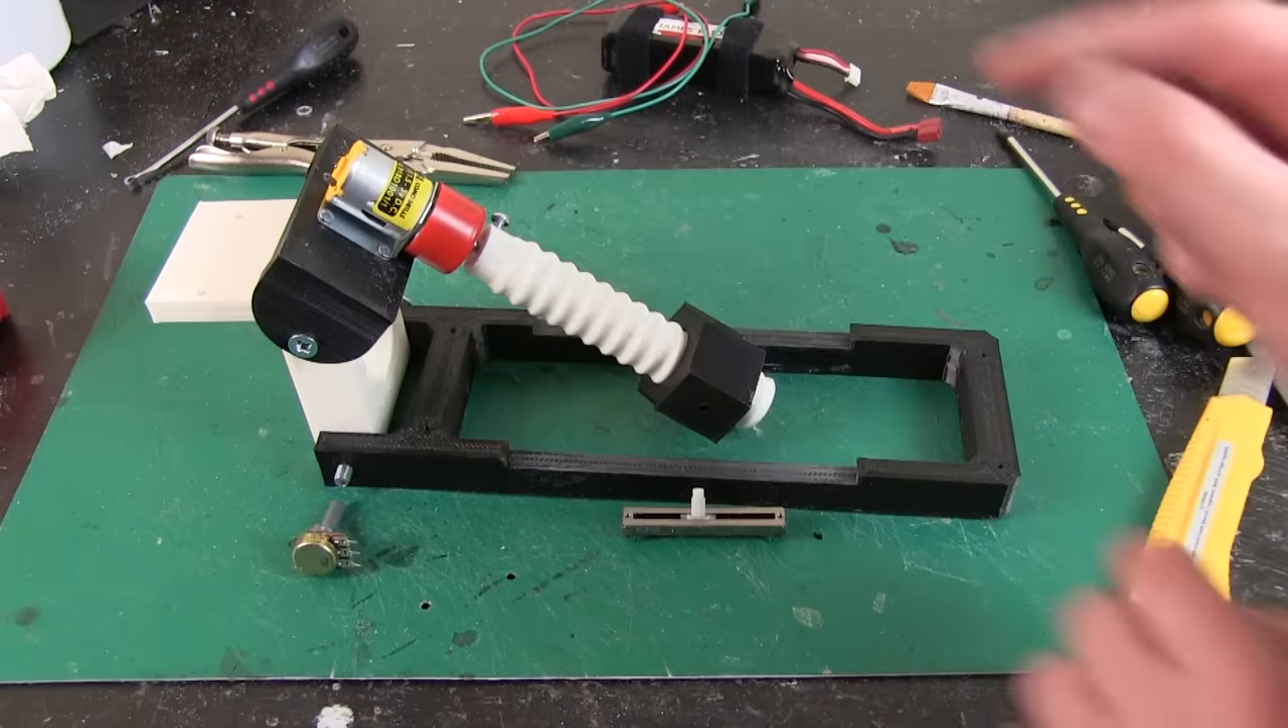So I've got my motor mounted with the linear actuator on a pivot and of course the arm here is on another pivot to the bottom.